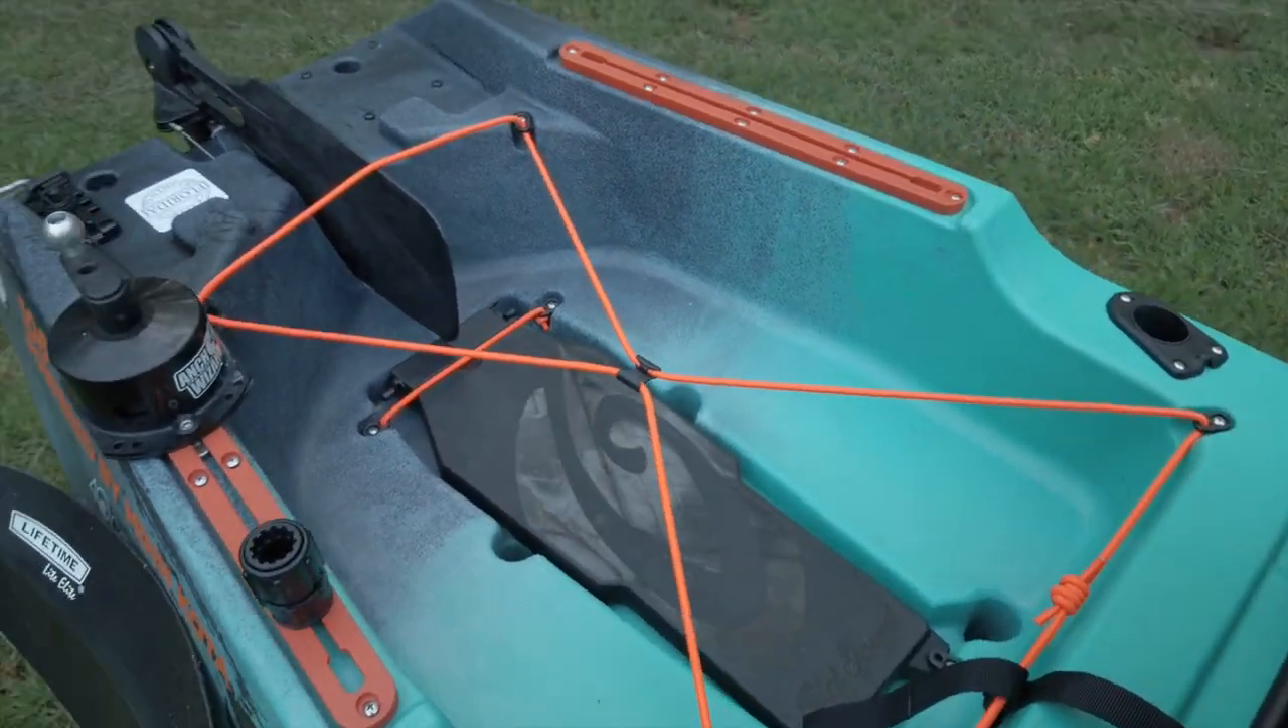The rudder protrudes a little bit into the tank well, but not a big deal.